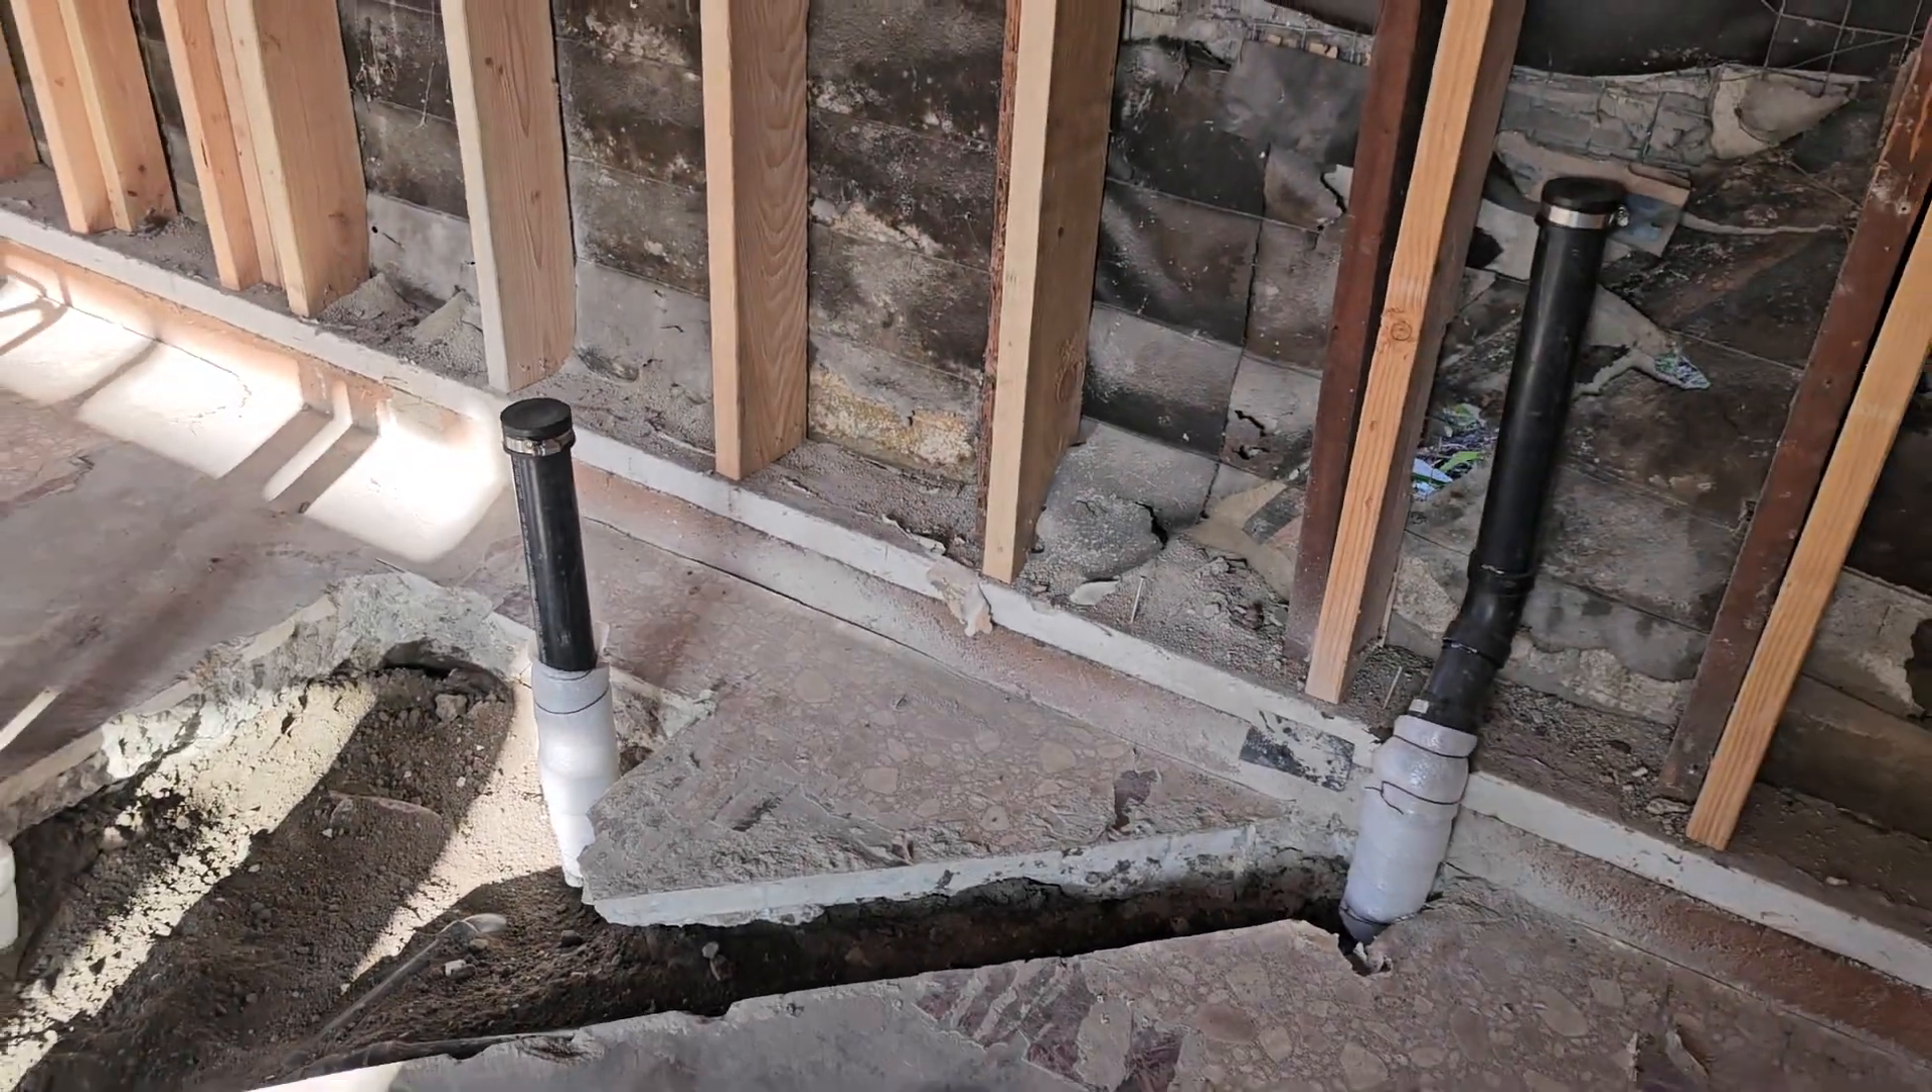Aquí pueden ver aquí ya tenemos las conexiones de las tuberías.